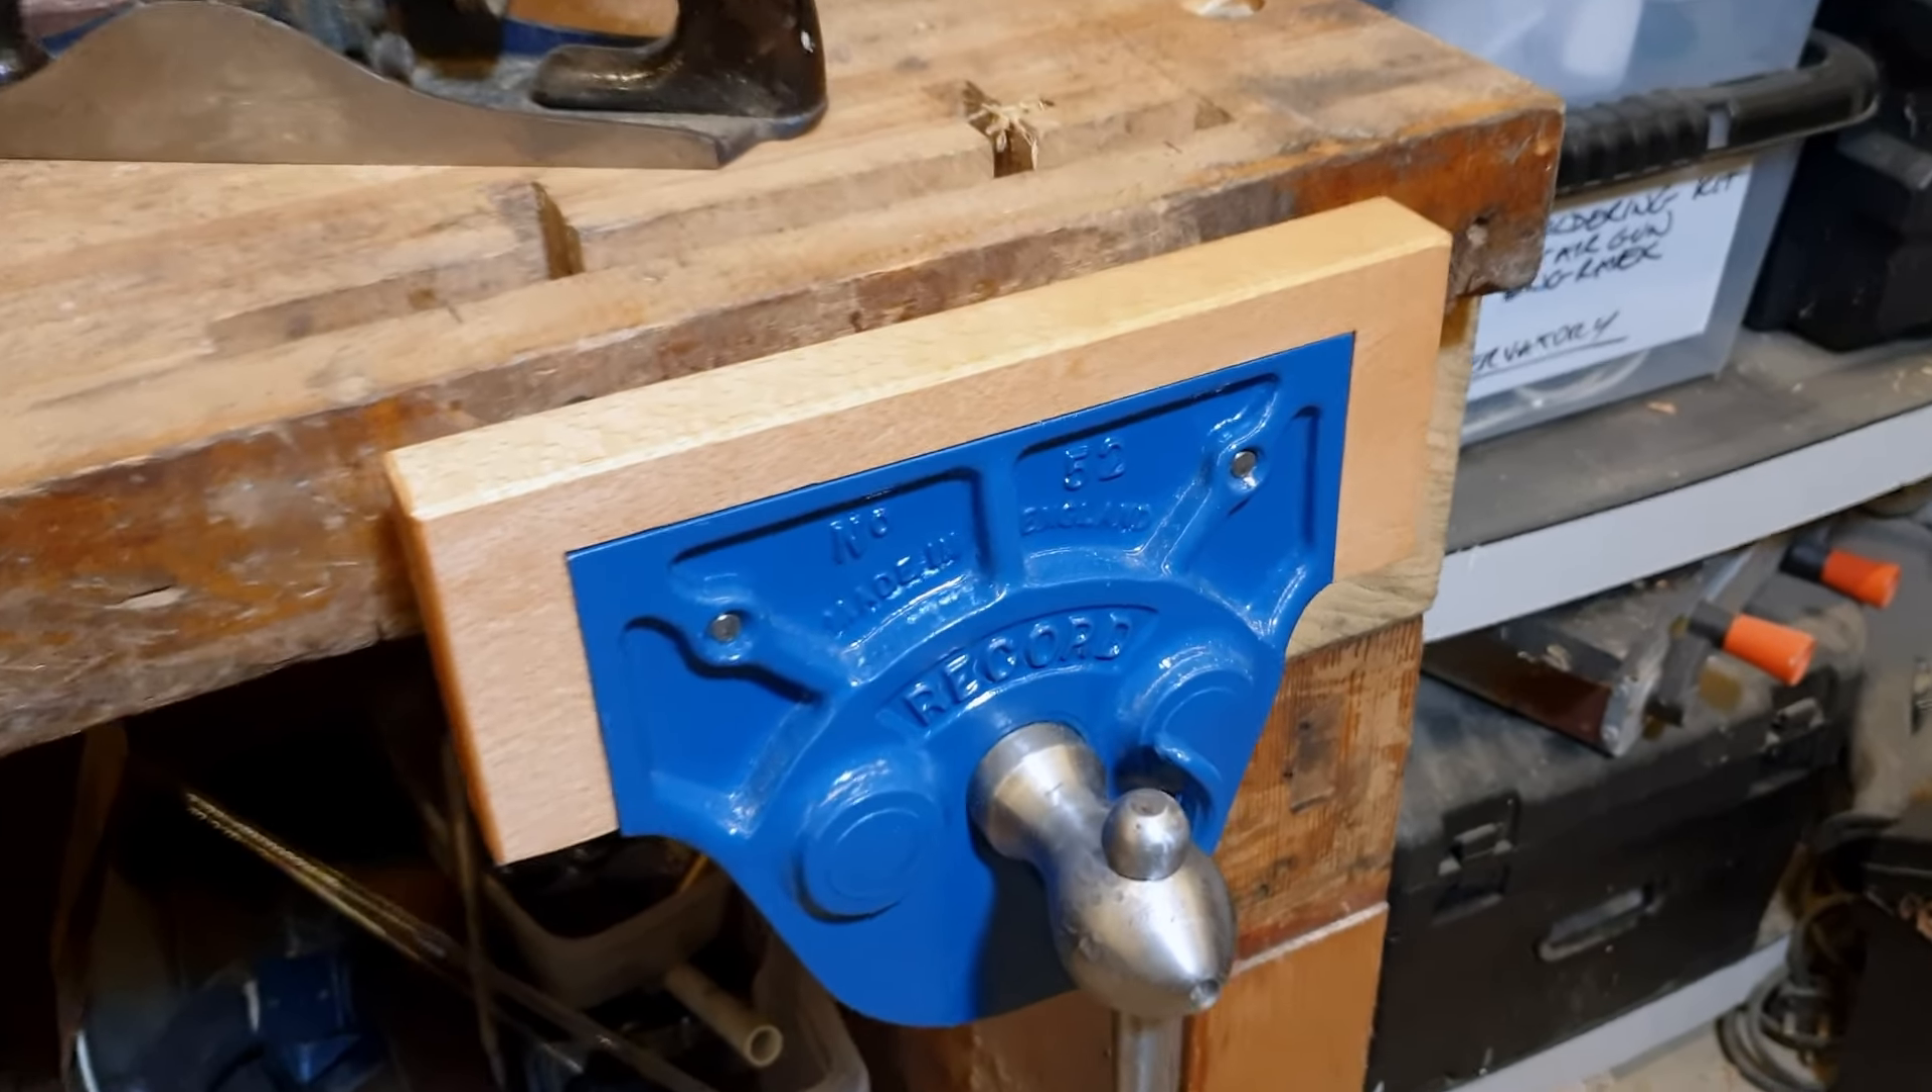There we have it, vice number two with this nice shiny new jaw fitted, all ready for some work.